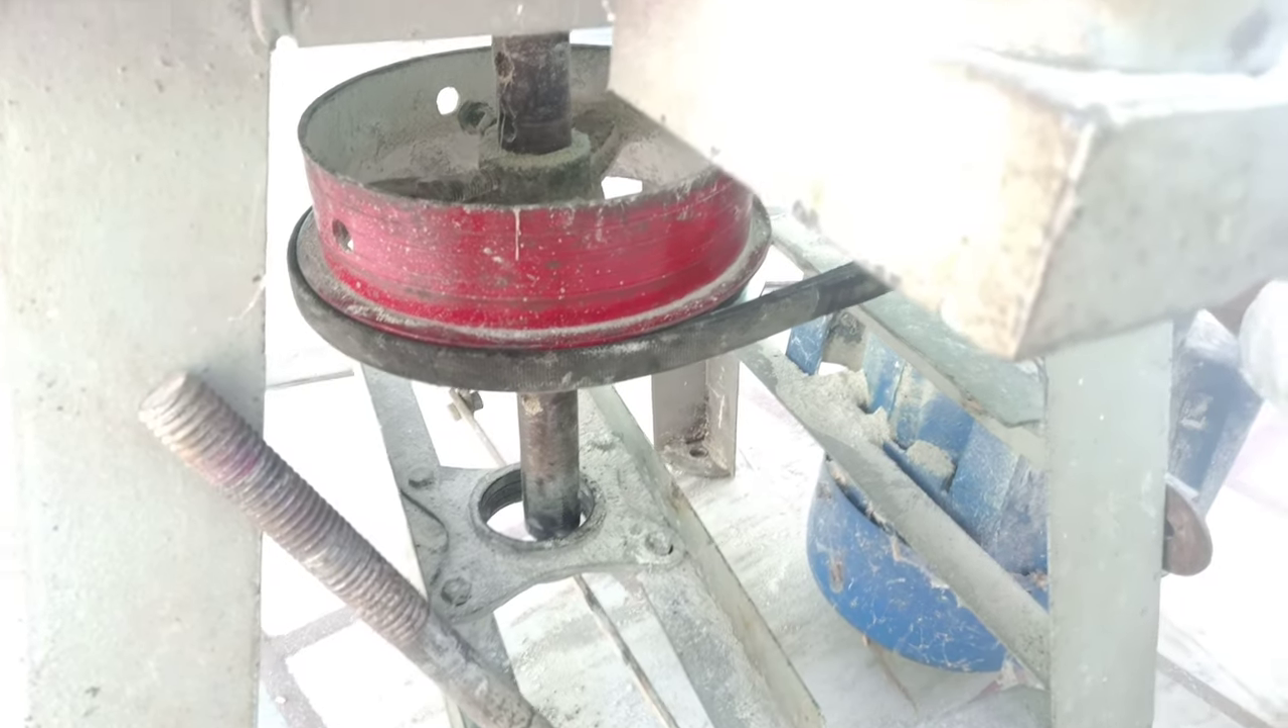یہ لو یہ فین بیلٹ ڈال گیا۔